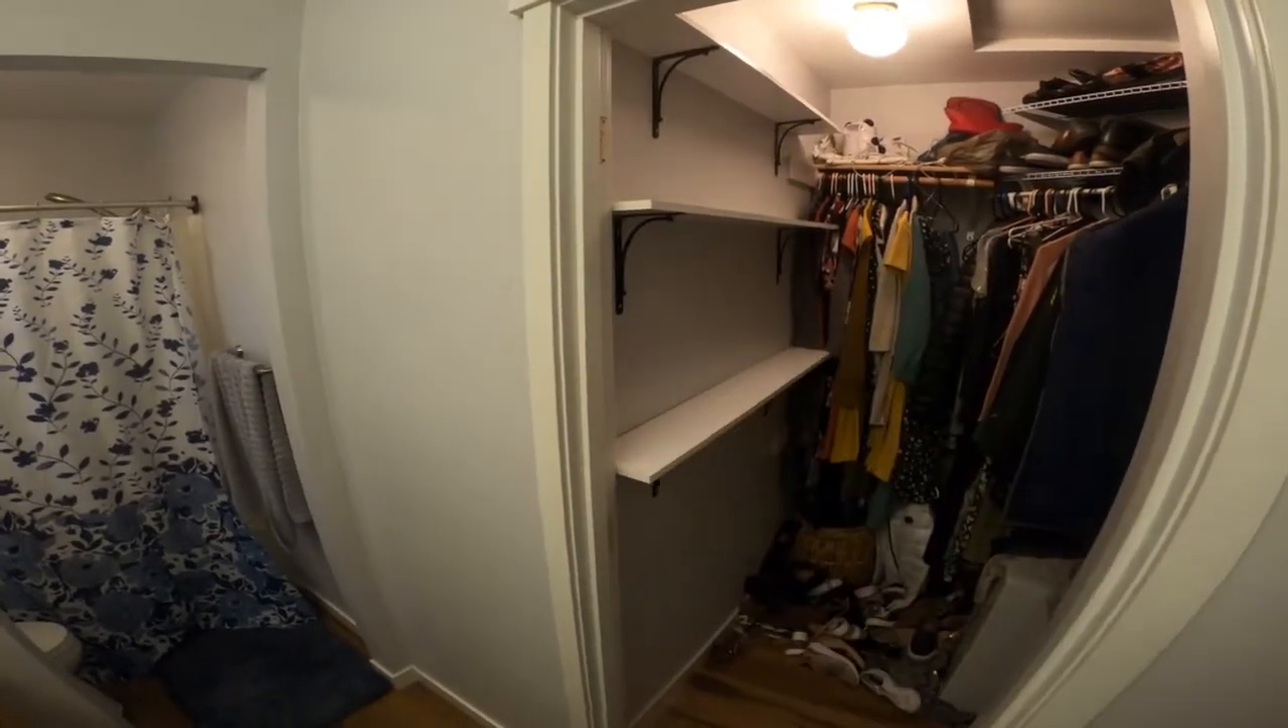Got all three shelves up now.